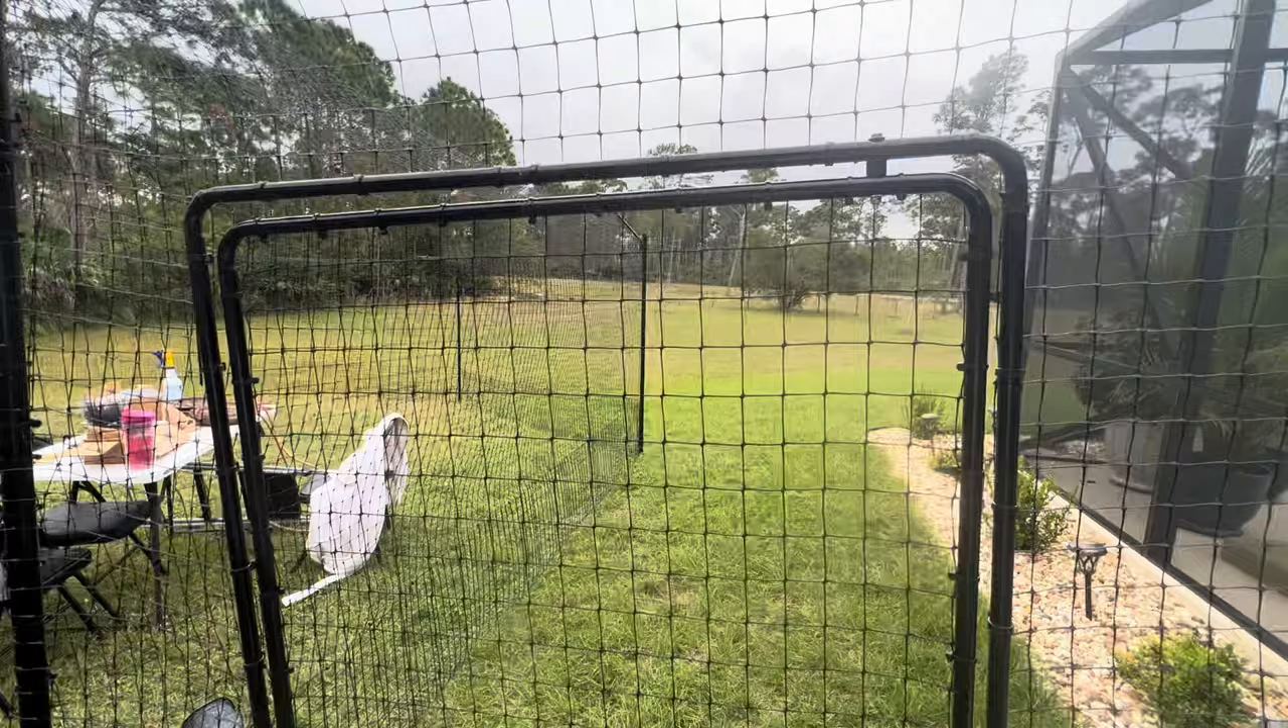Uh hubby finished this gate so that's done.